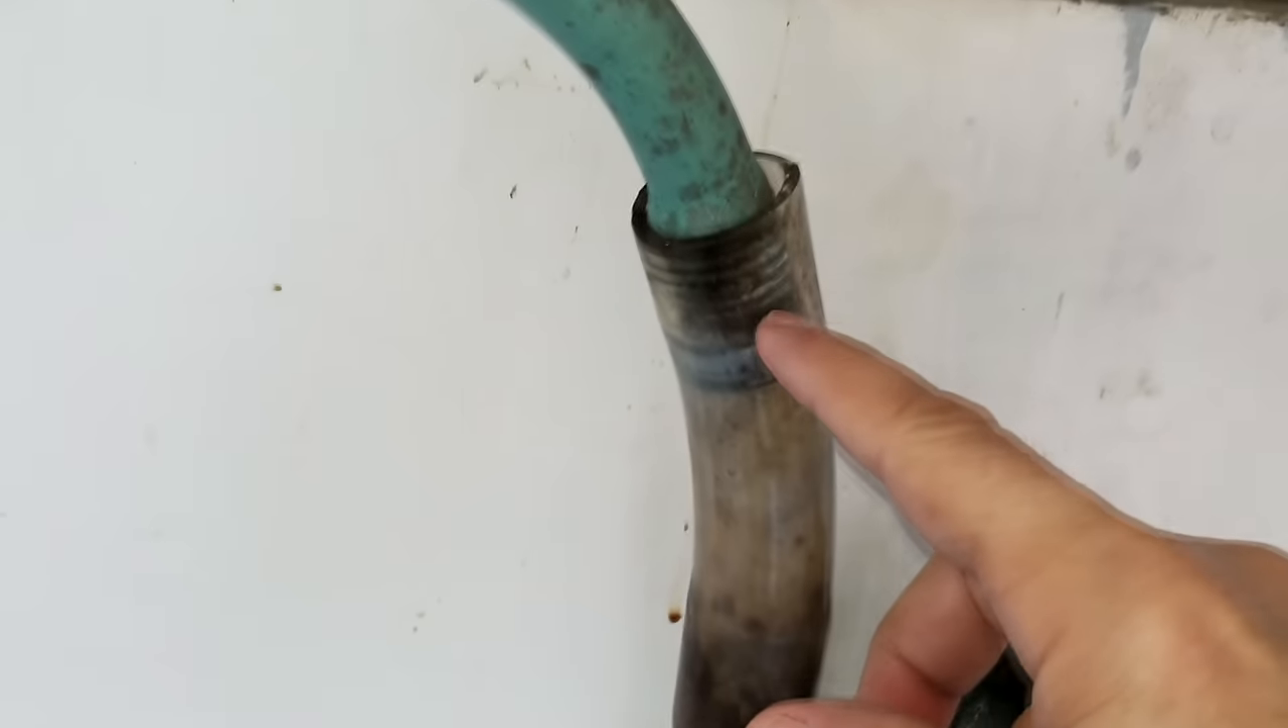So by the grace of God, this hose just, just makes it inside here.